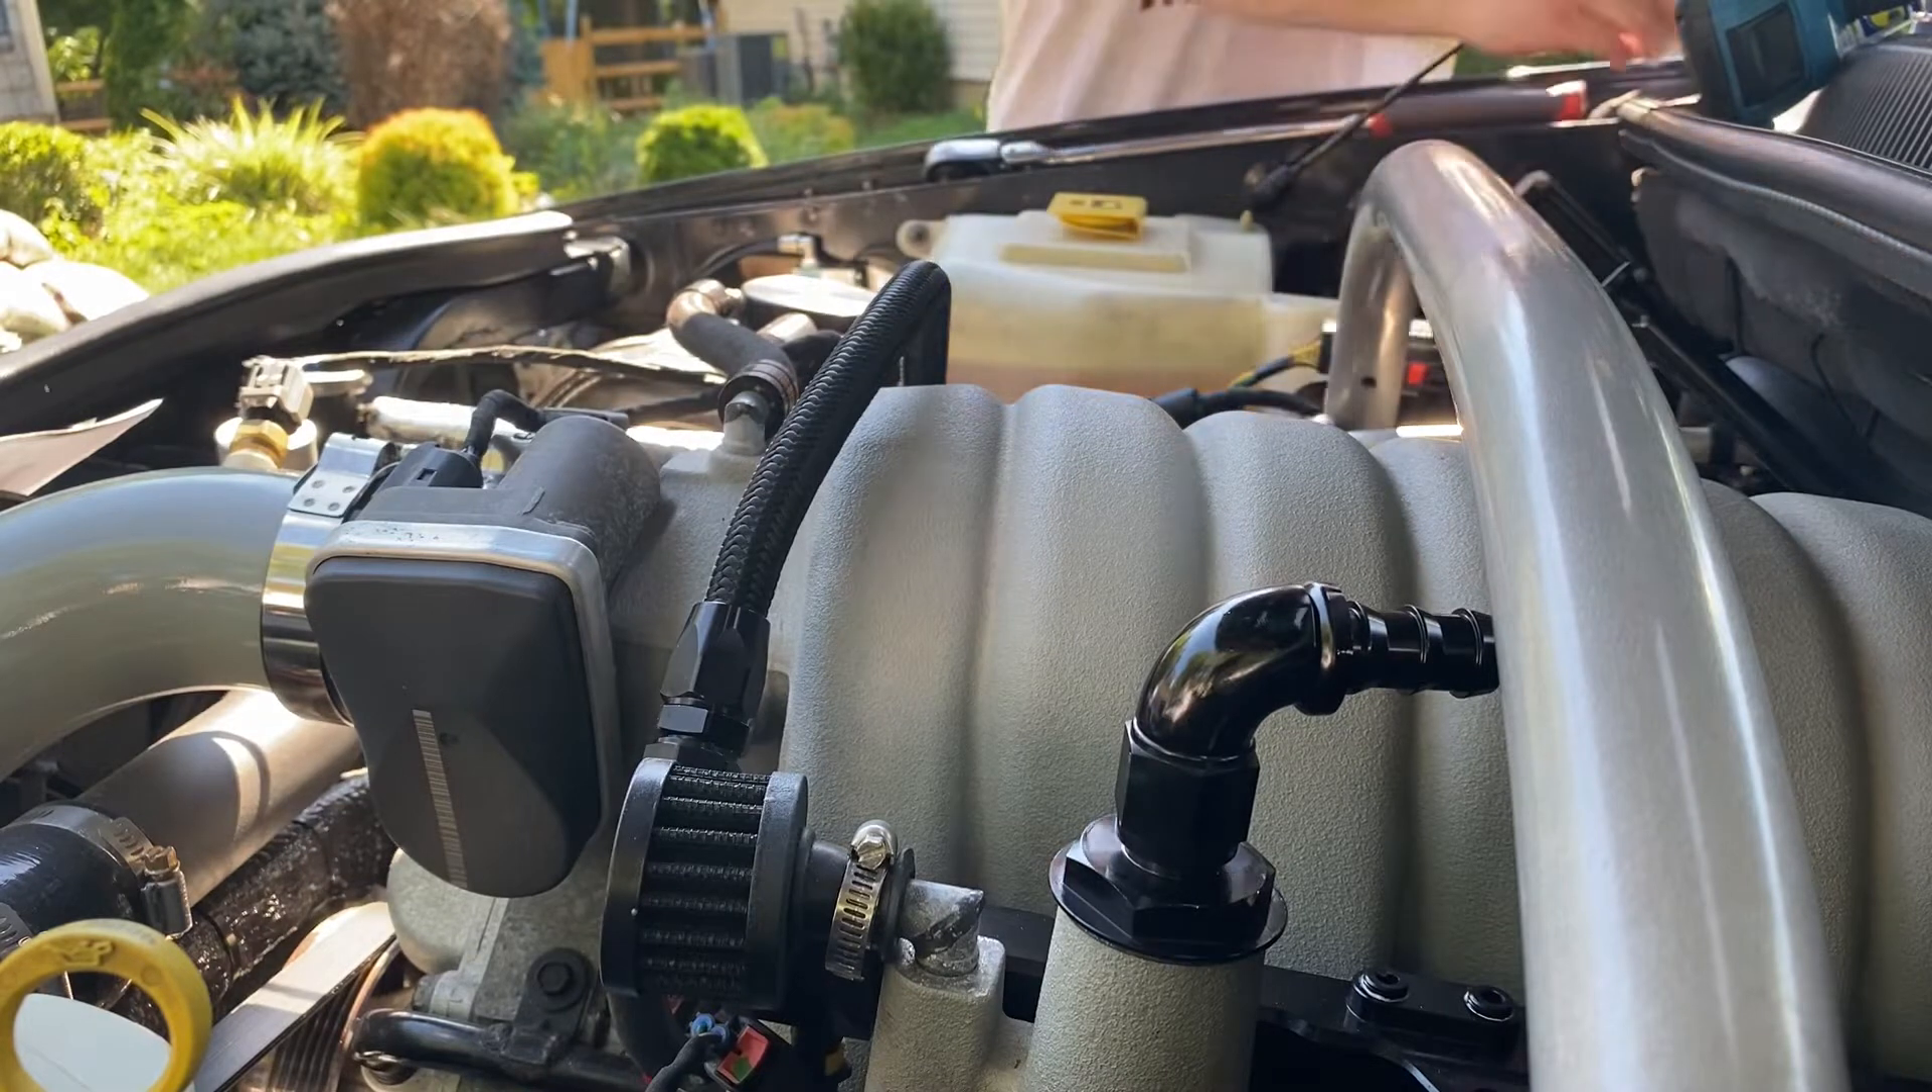And then we went ahead and installed, um, the filter on top.